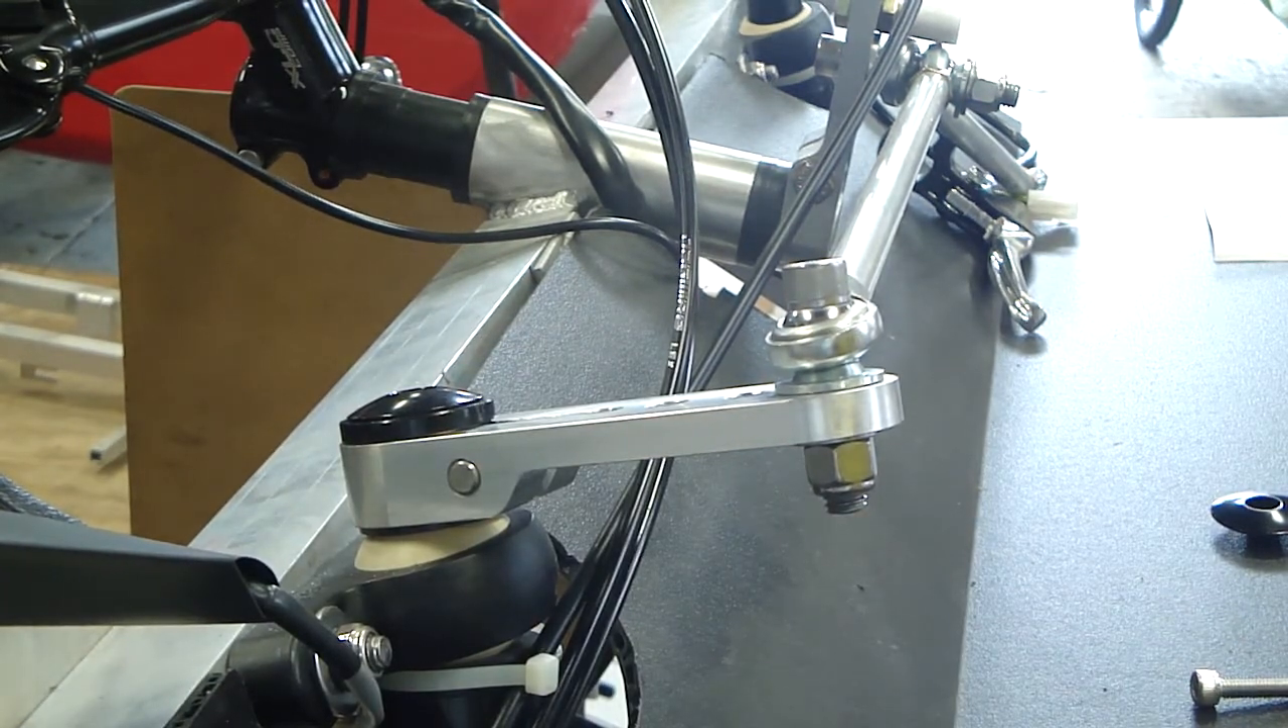Now your steering arm installation has been completed.